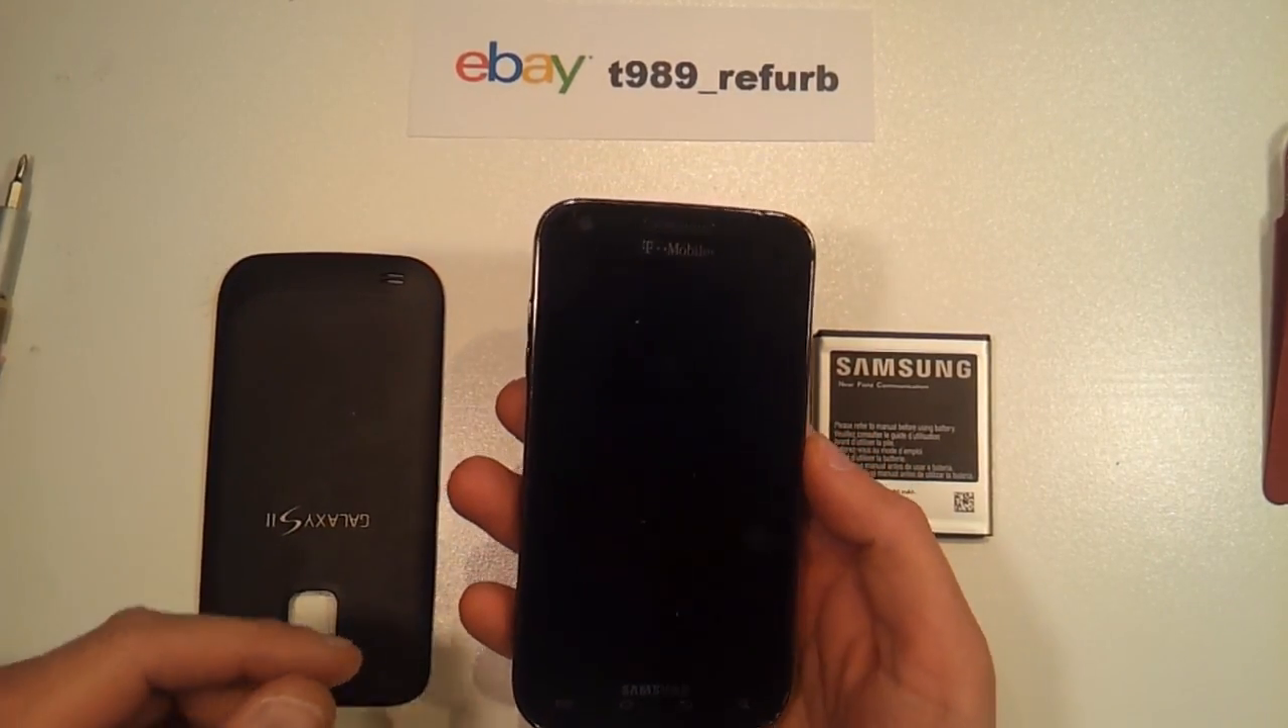So first, you'll see I've got the battery removed.